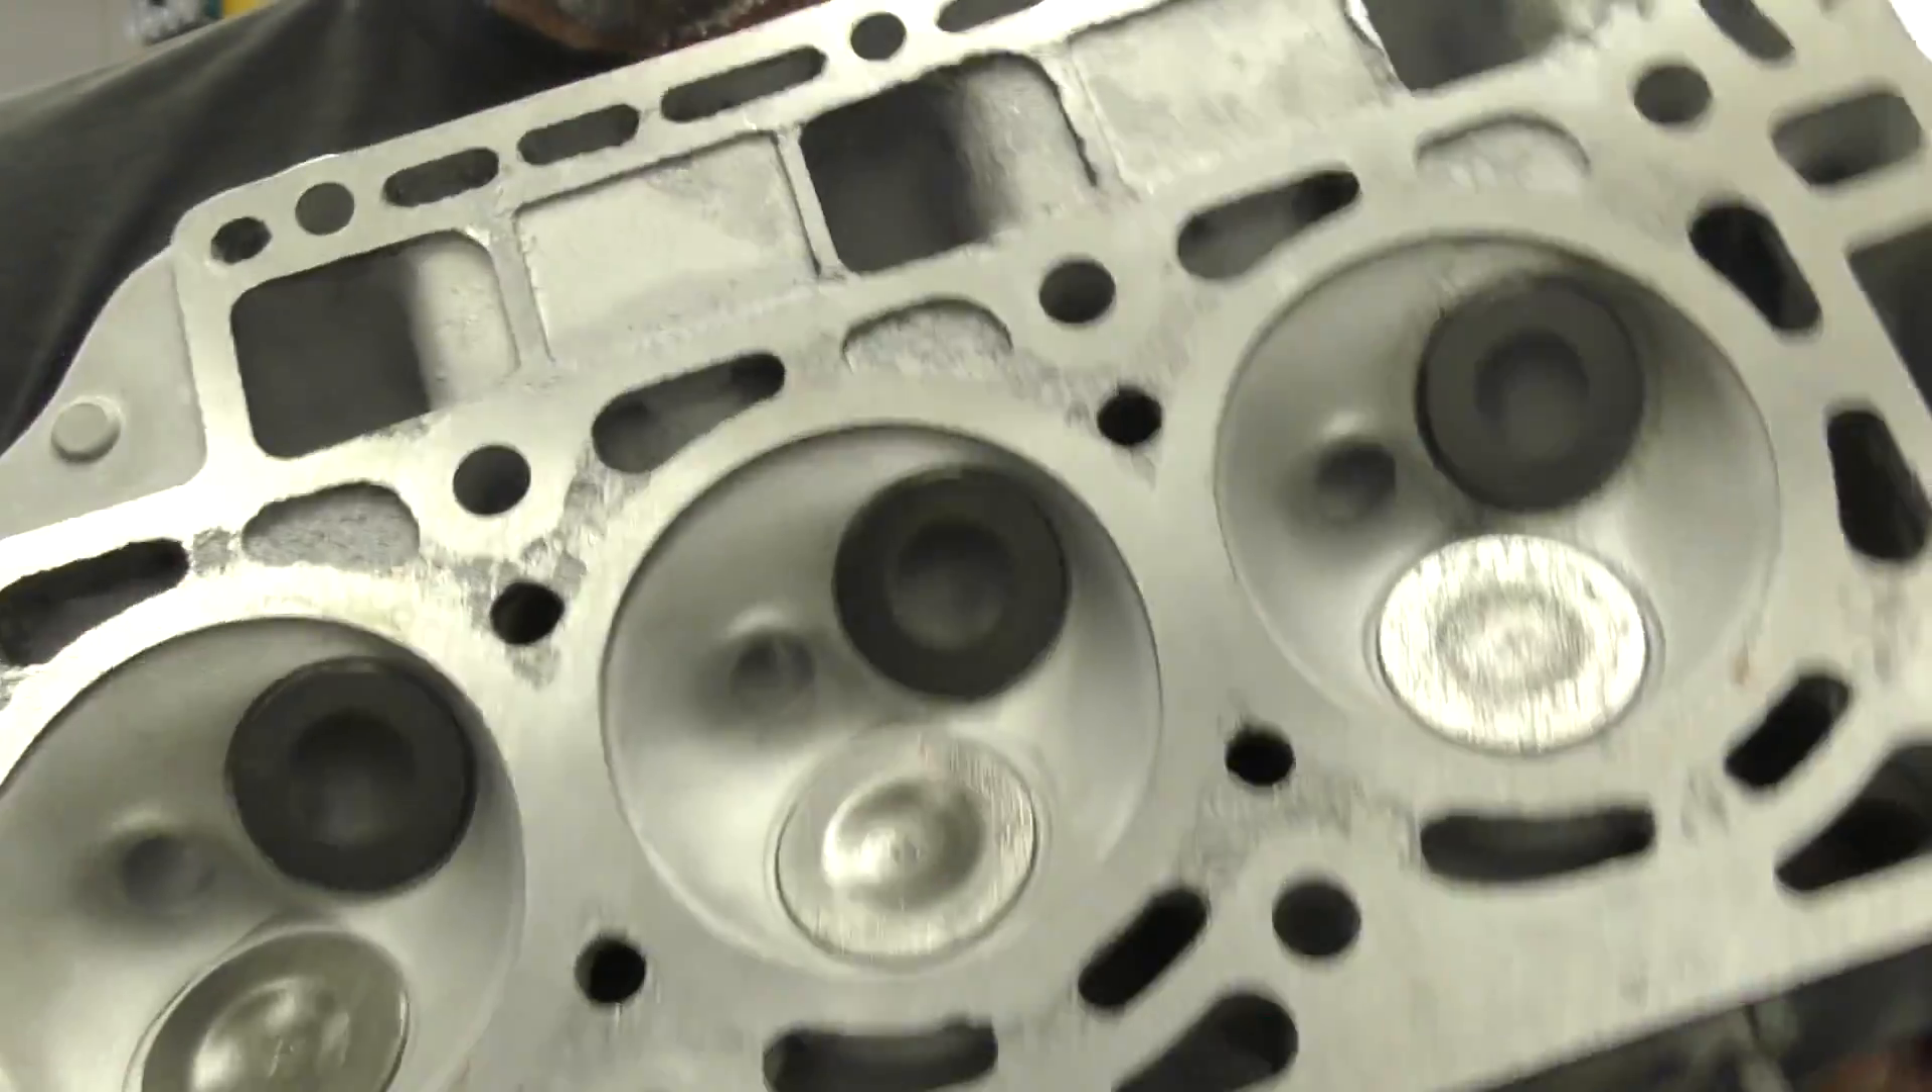So here we've got all our valves and springs in. On the other side, you can see each cylinder's now got its intake and its exhaust valve in and they're all closed.